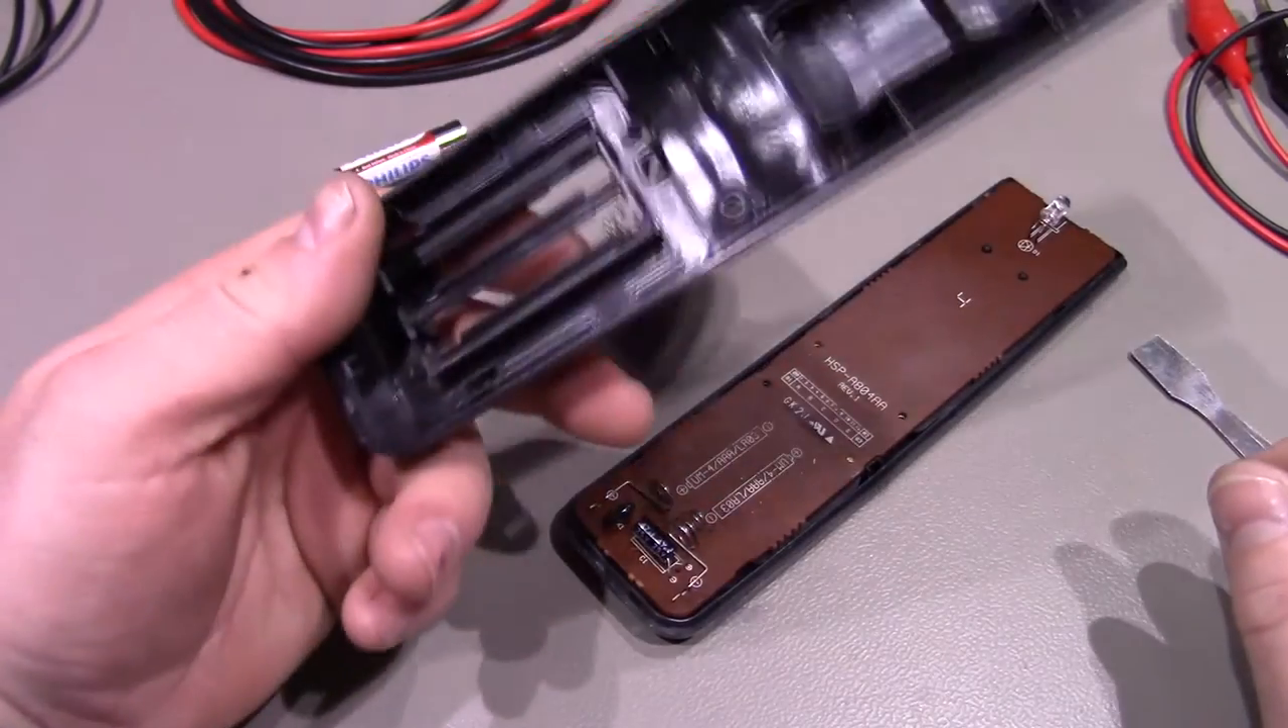So that's the back cover off.